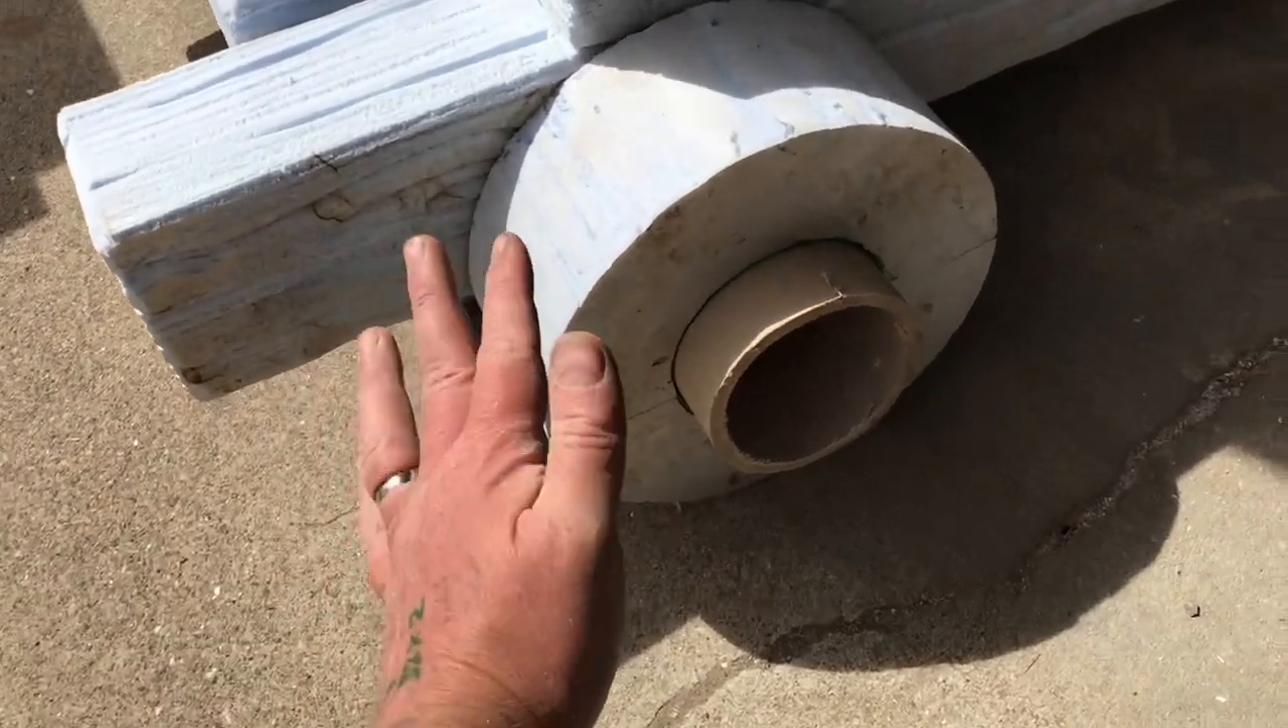Now here you can see that I've got the wheels starting to go on.